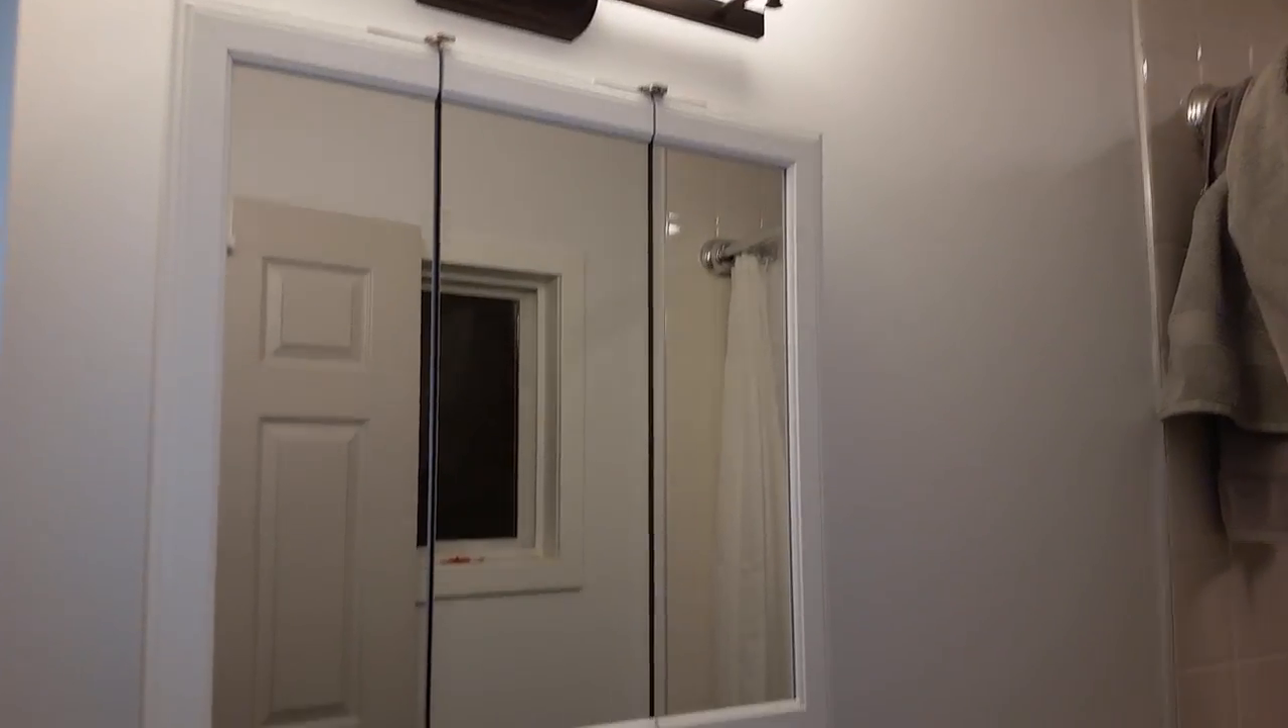And that finished the install of the pre-built medicine cabinet.